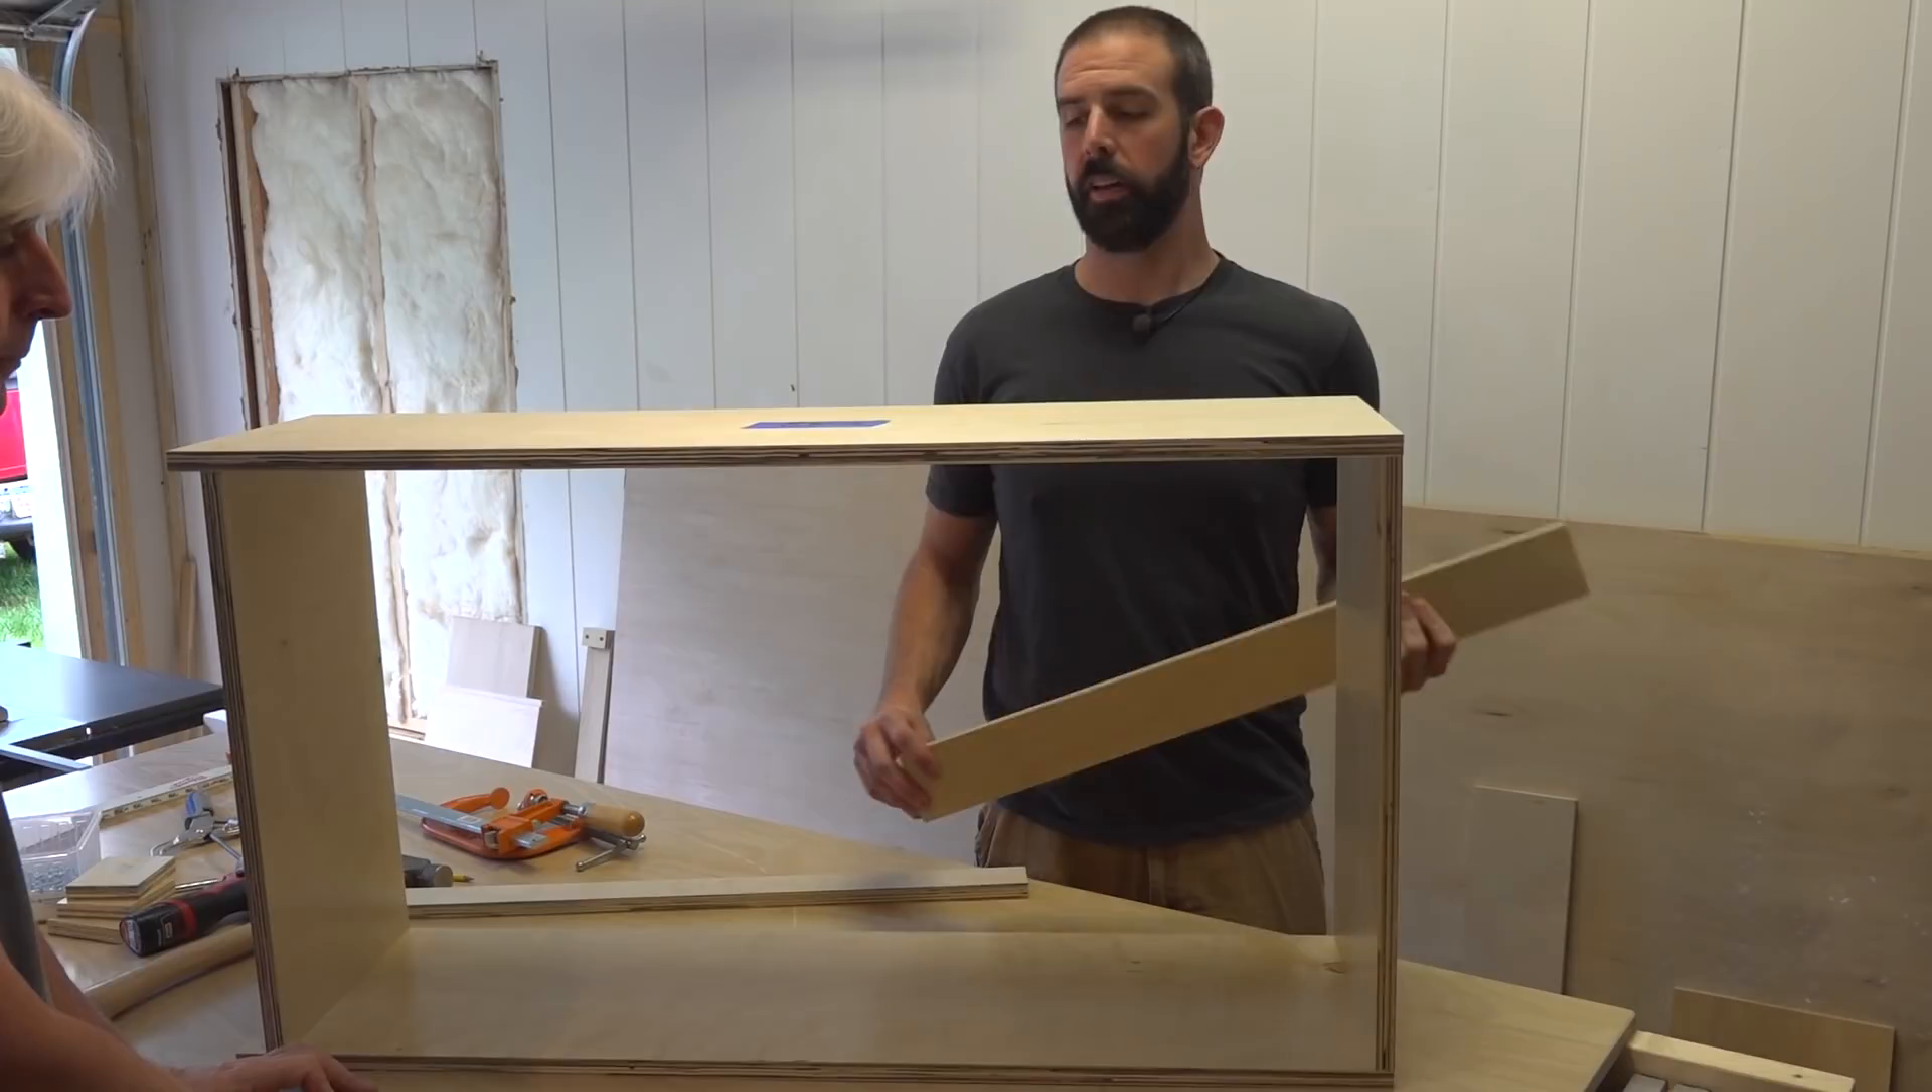Okay guys we've got the box assembled now we just need to put stretchers in the back to be able to secure it to the wall.